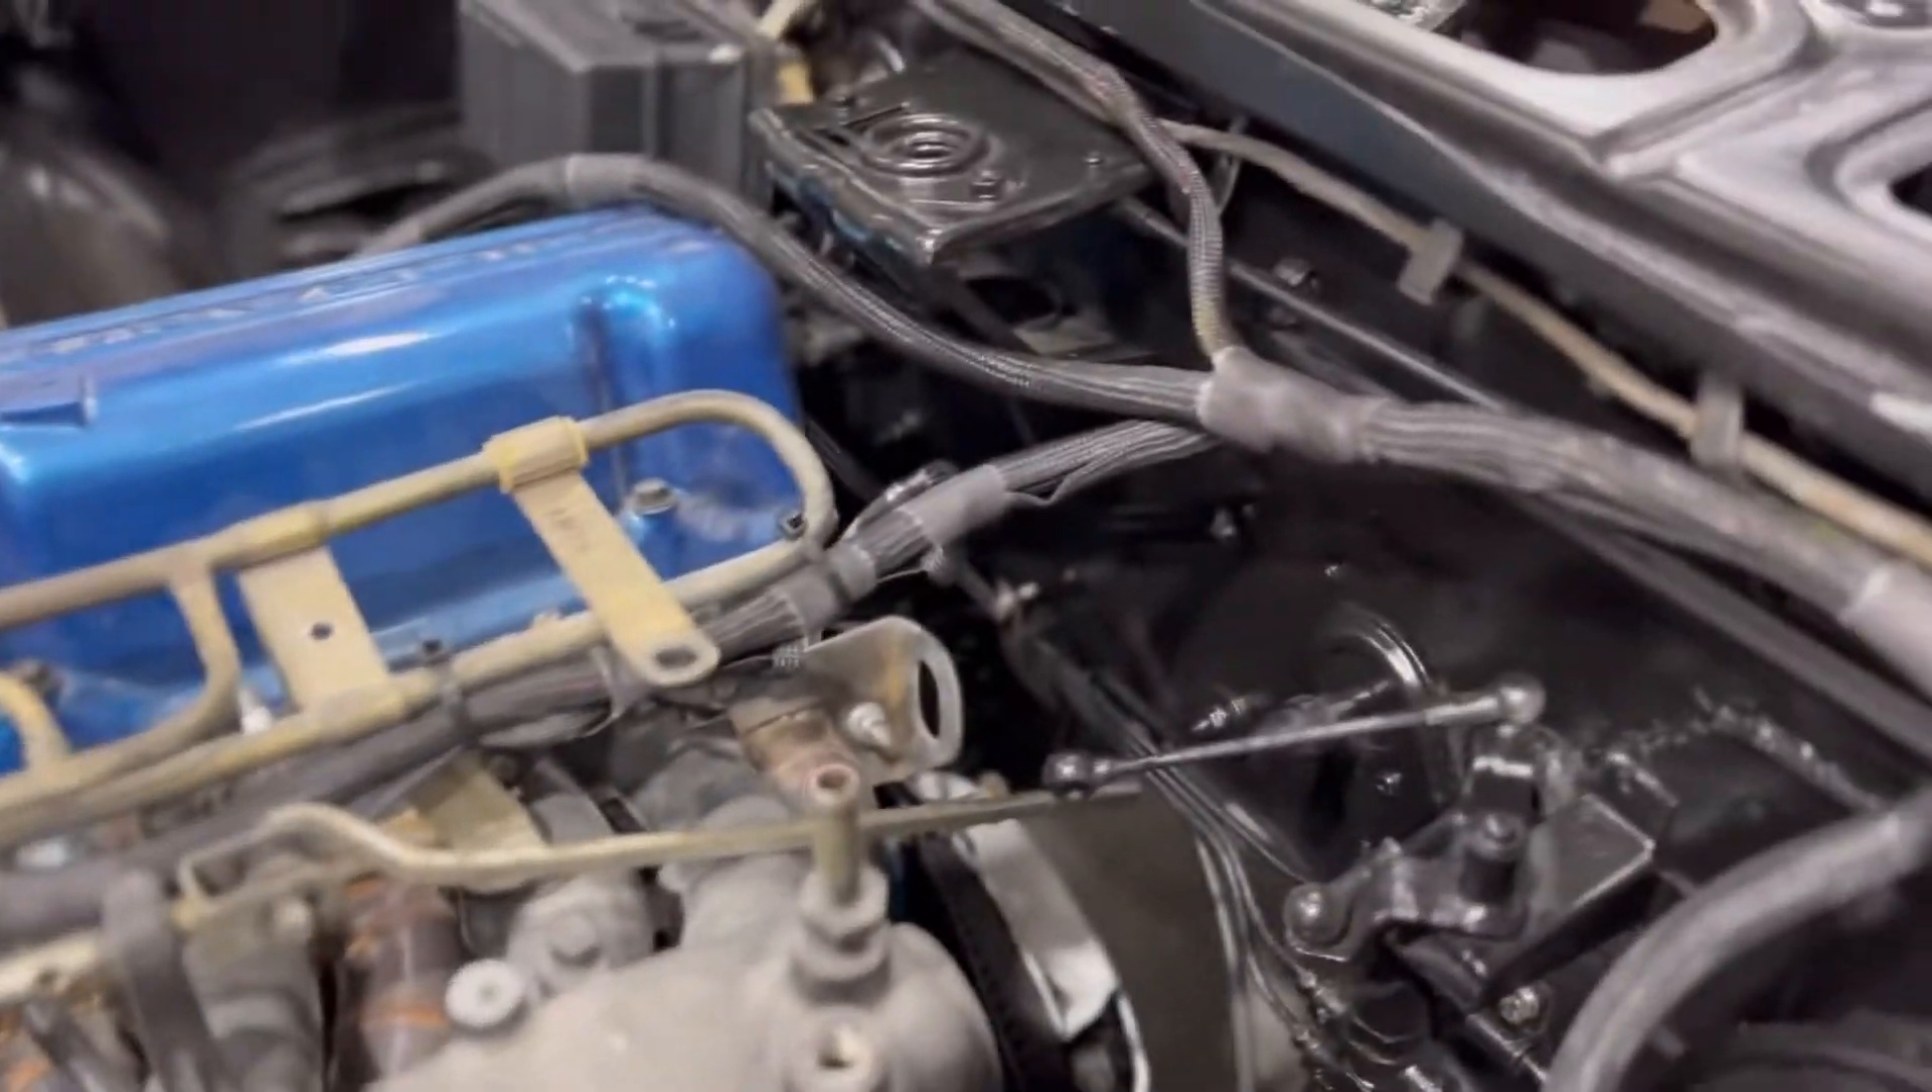So I got most of the loom ran already.